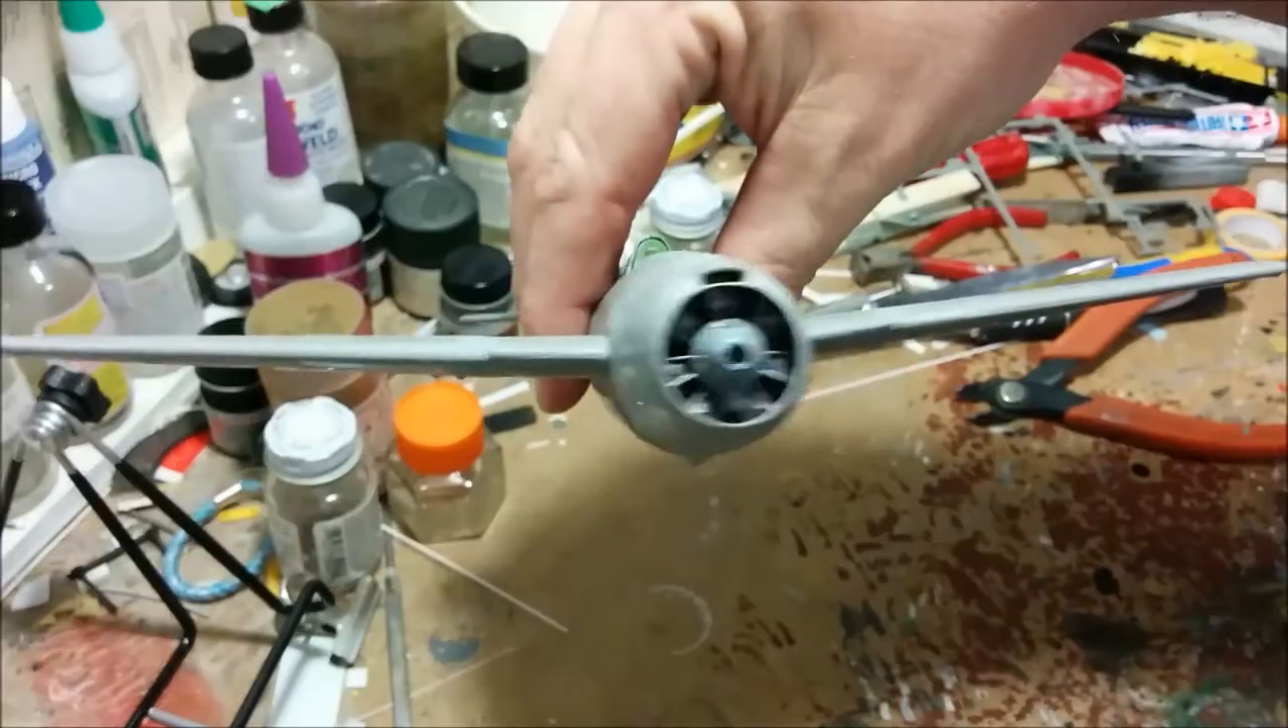The propeller is not permanently in place, but the engine has been installed and the cowling's in place.